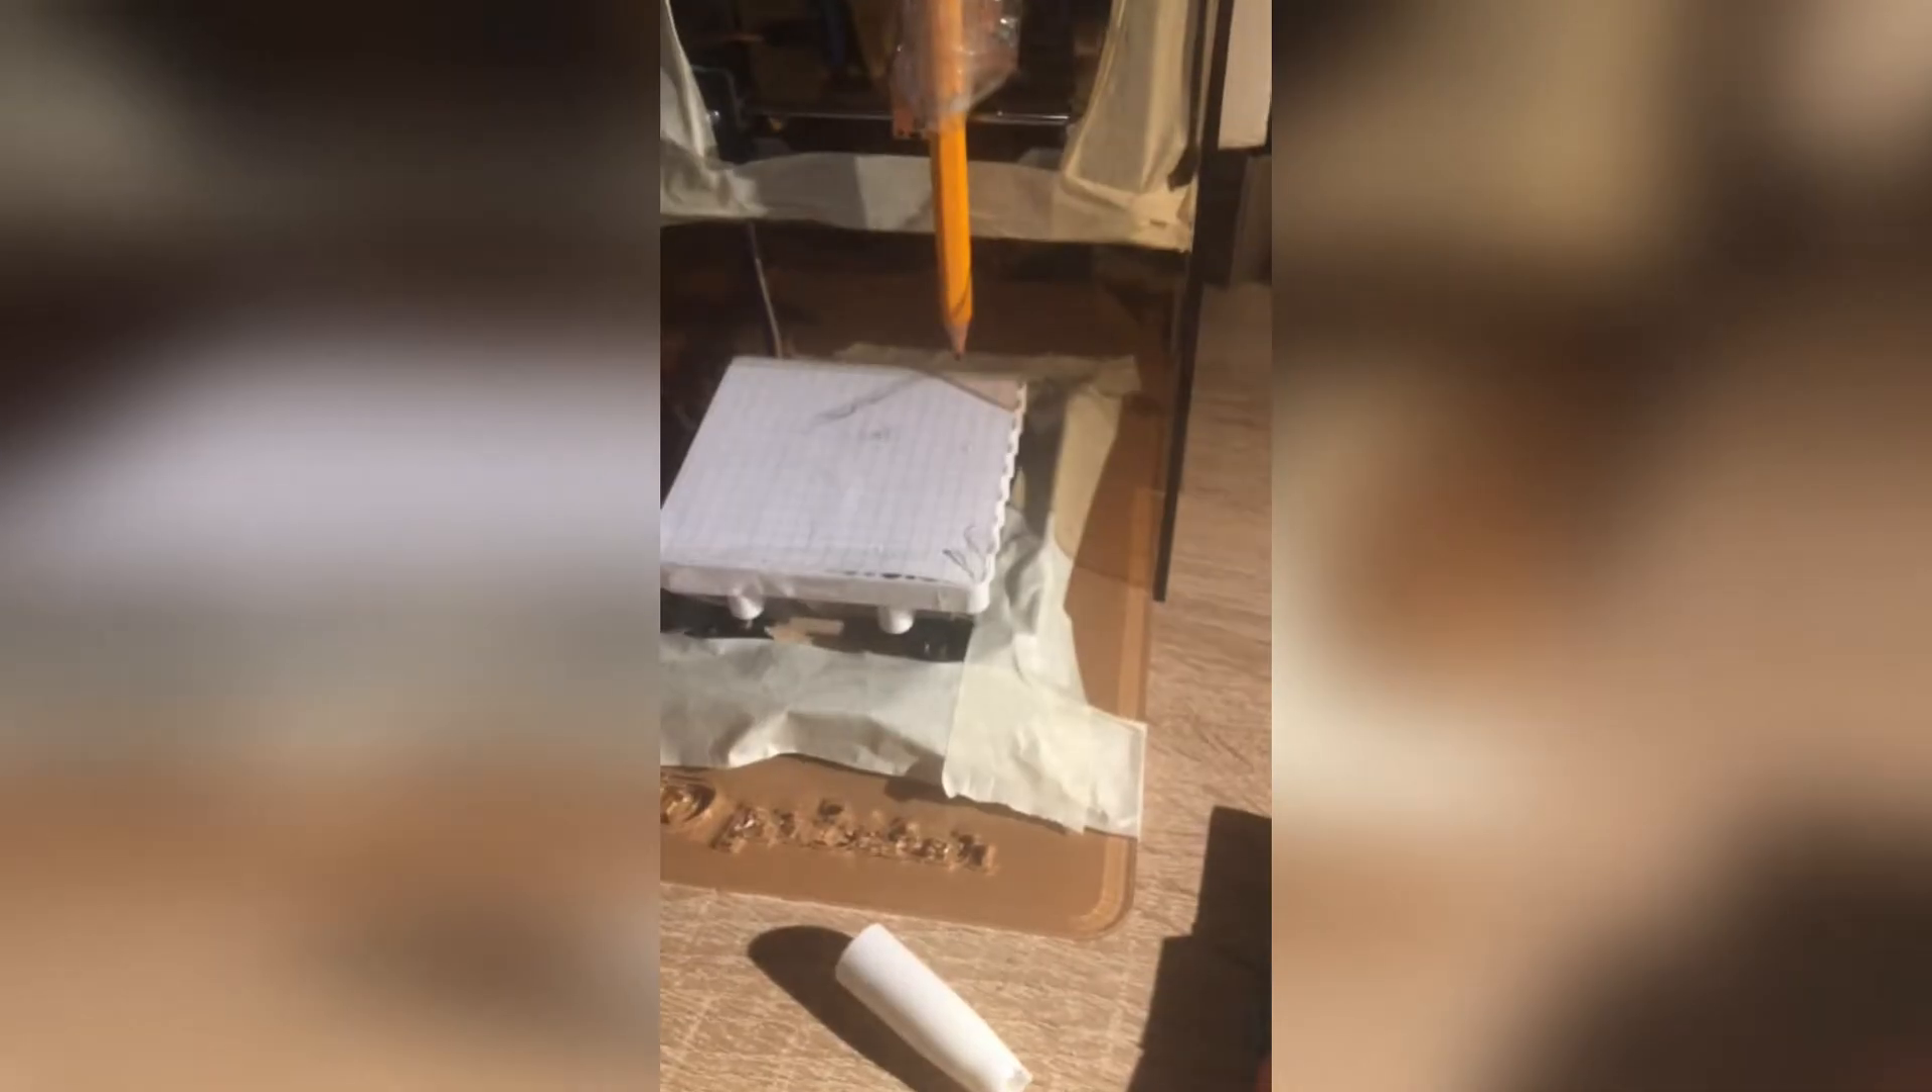Okay, so I've now attached a piece of paper to this stand here, so a bit more programming, and I think I should be able to draw something.